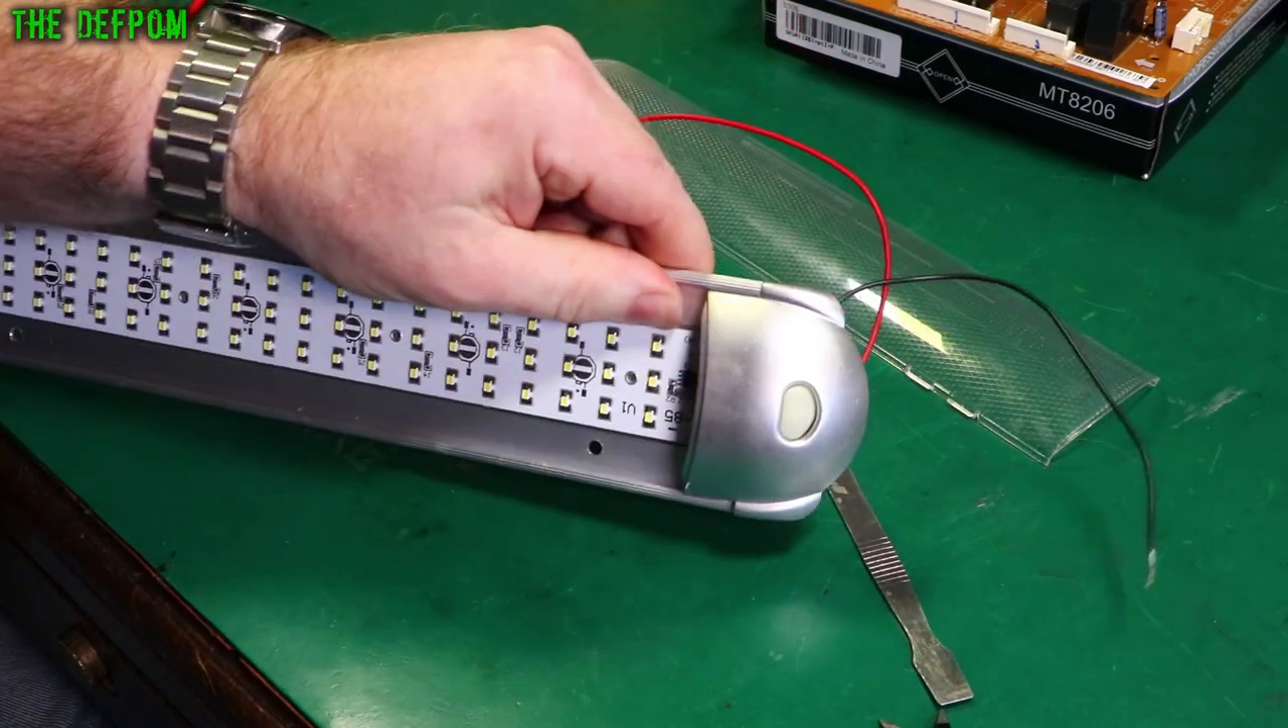So I've got the cover off. Now we can see the whole section.